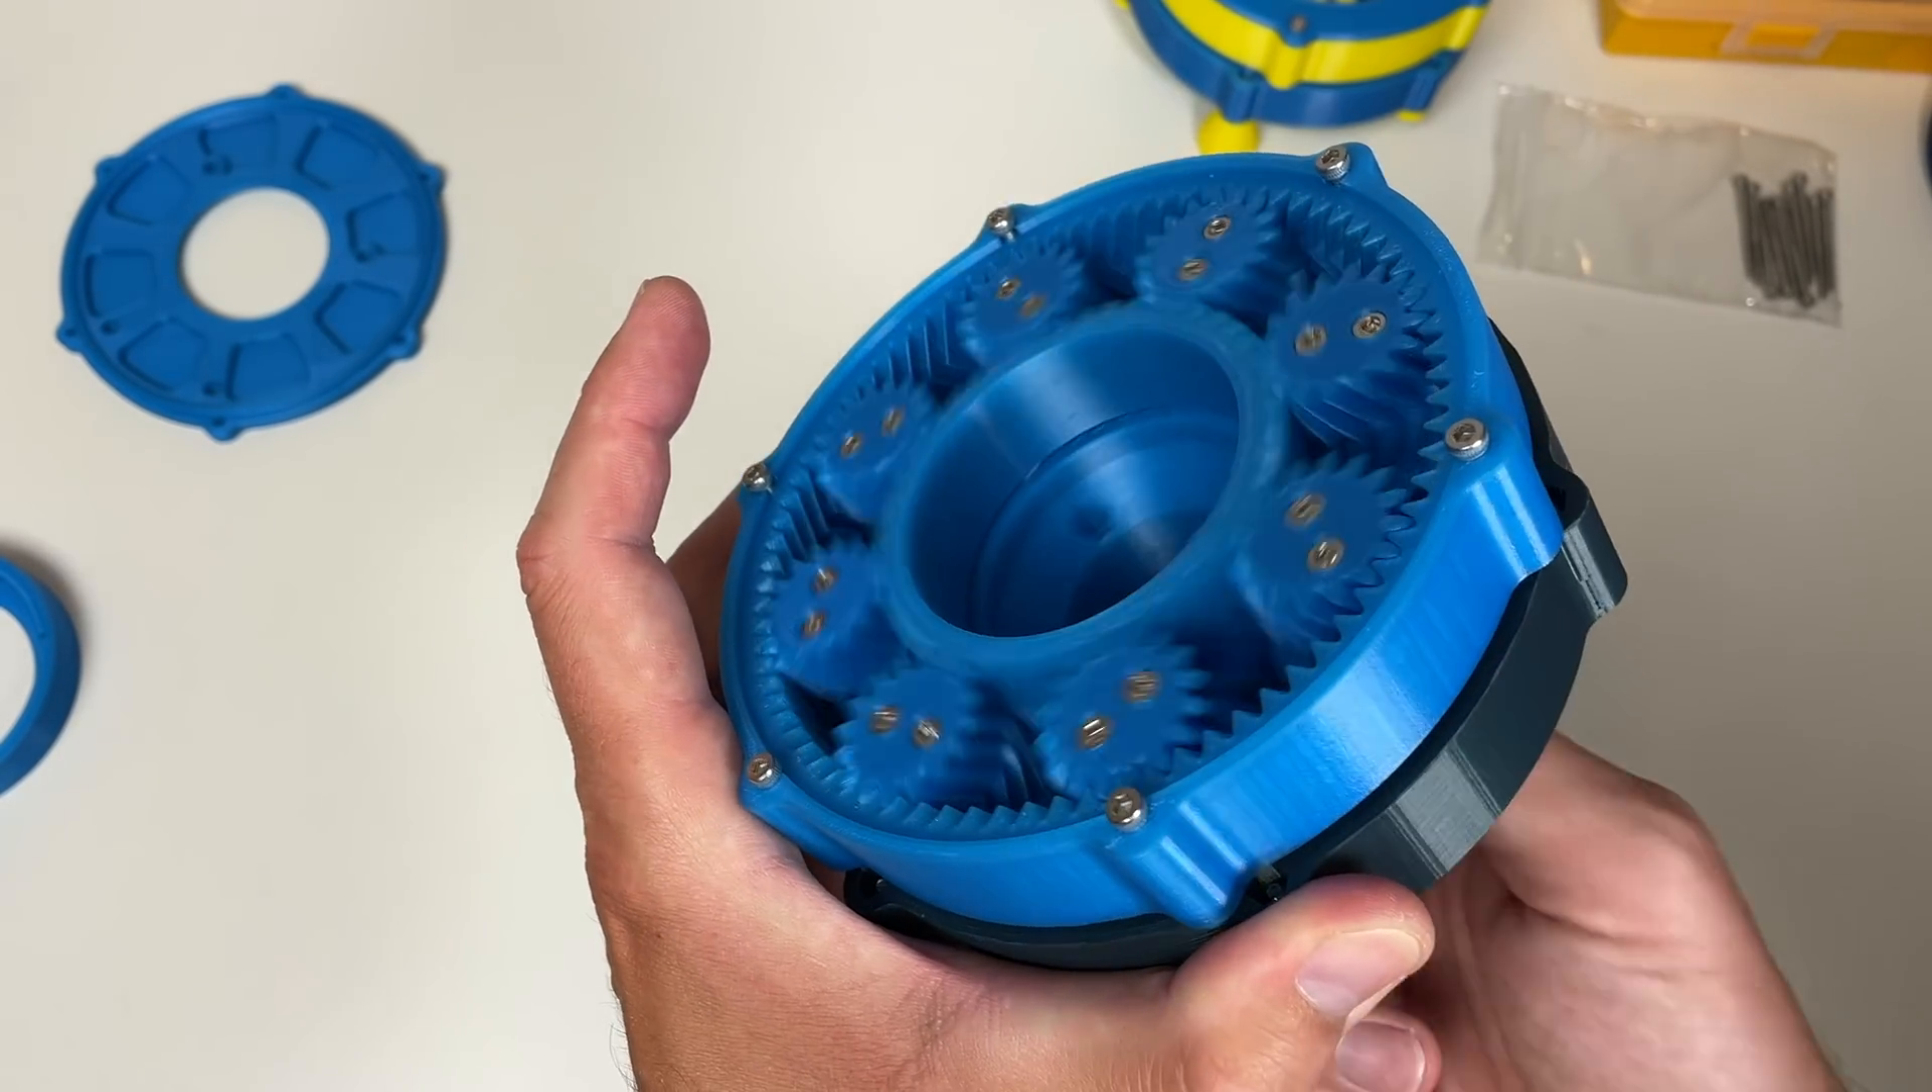Compound planetary part of the gearbox is assembled.